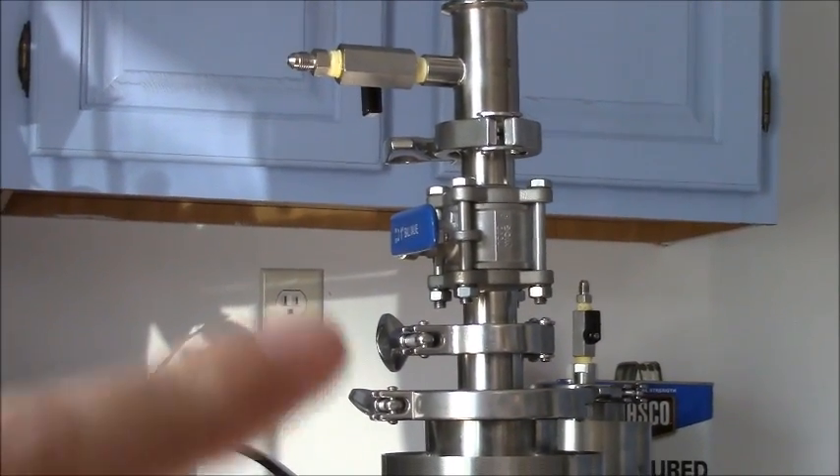We went ahead and added the ball valve, which I was supposed to add first.